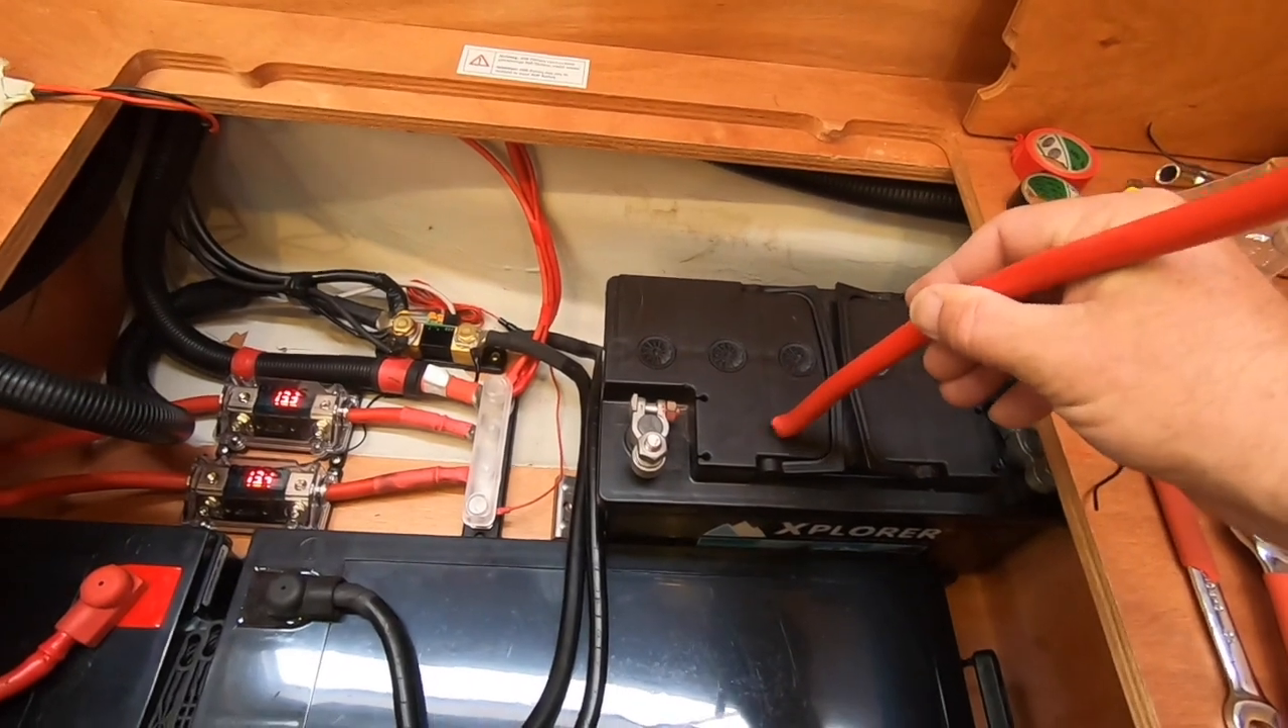So this is our agm battery we haven't wired that in yet.